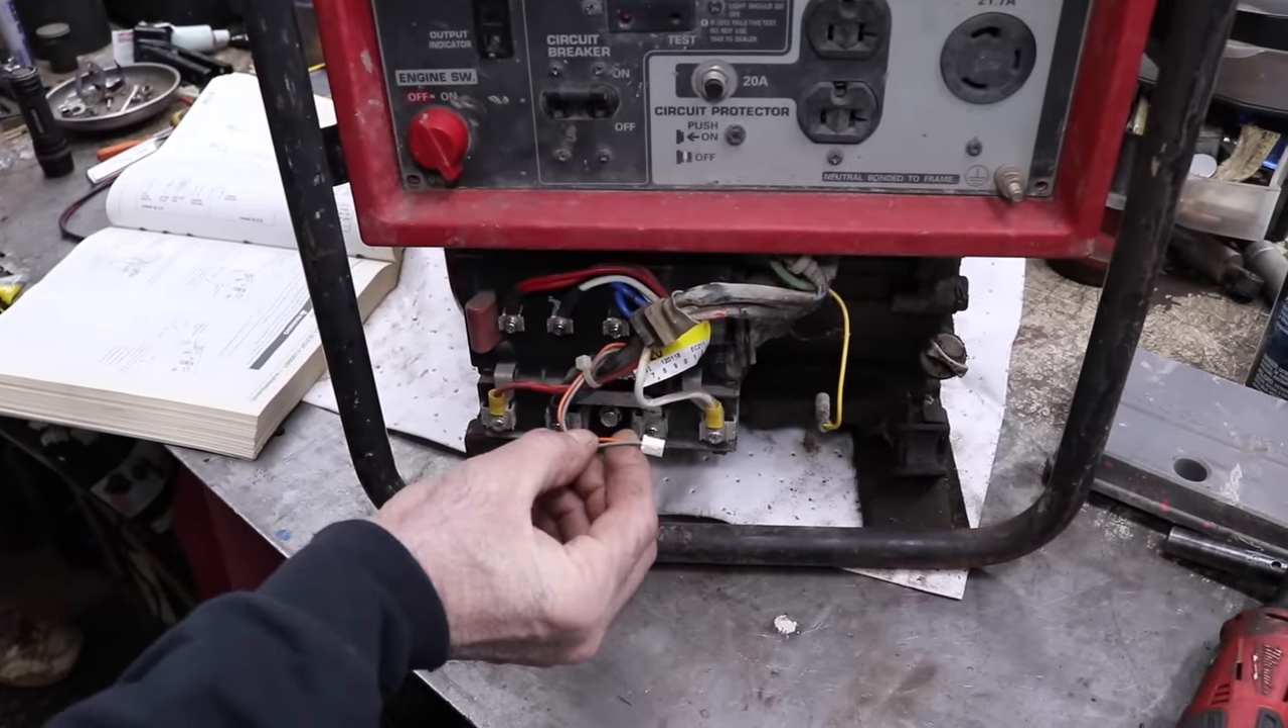Now I've reattached all the wires back to the inverter and the only wire I haven't connected up yet is the orange and gray wire.